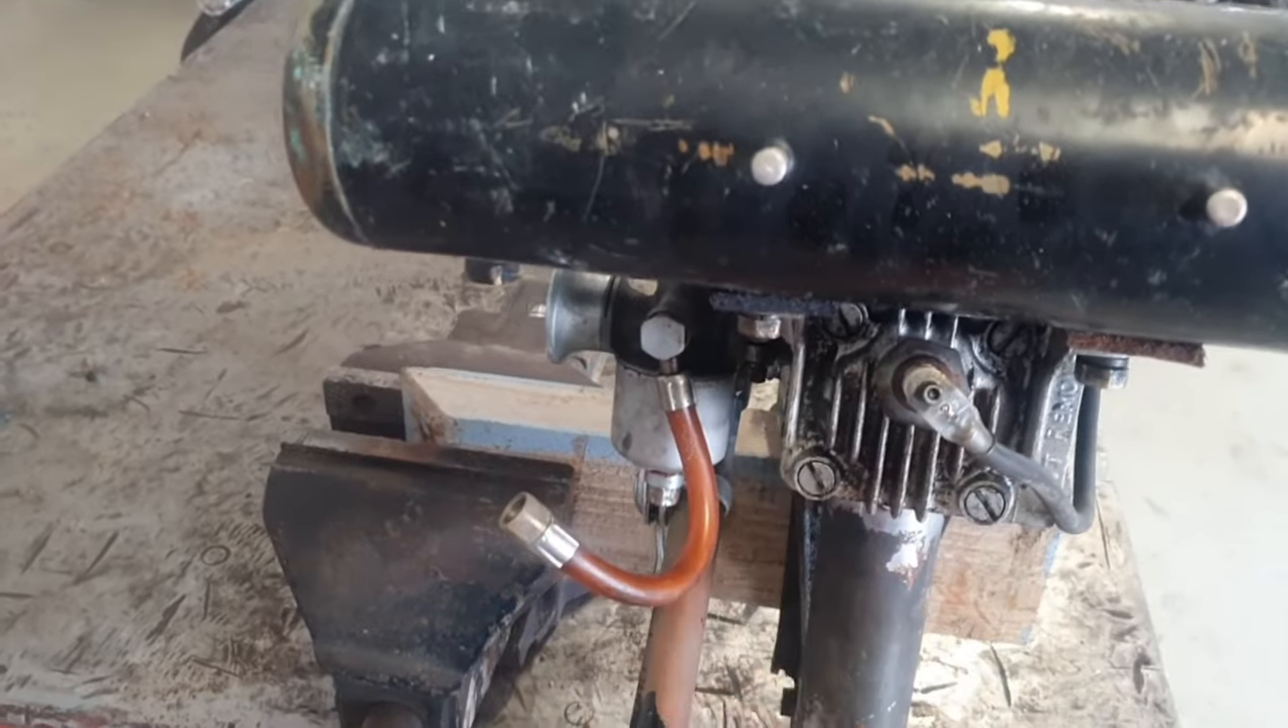We can see here our fuel line is not connected.